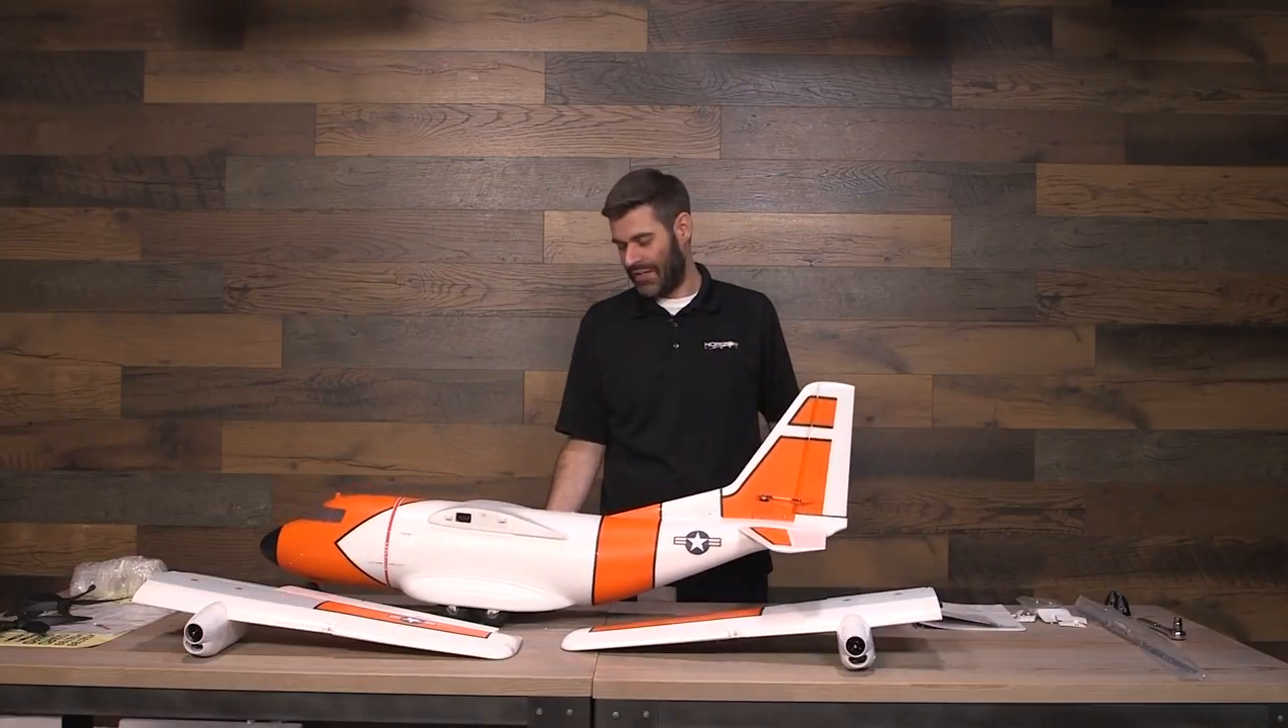The fuselage and the tail surfaces have been installed now and we're pretty much ready to move on to the next step, which will be installing the propellers and then ultimately putting the wings on the airplane.